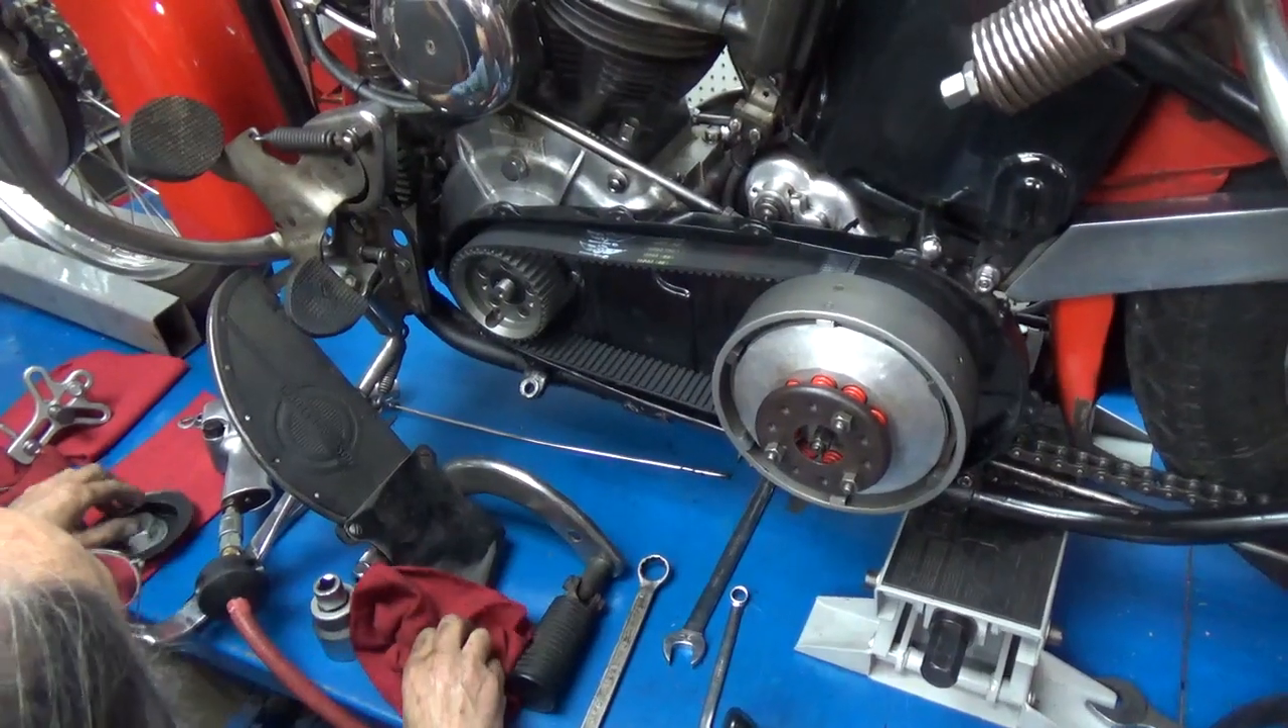So there it is. The belt is now on.